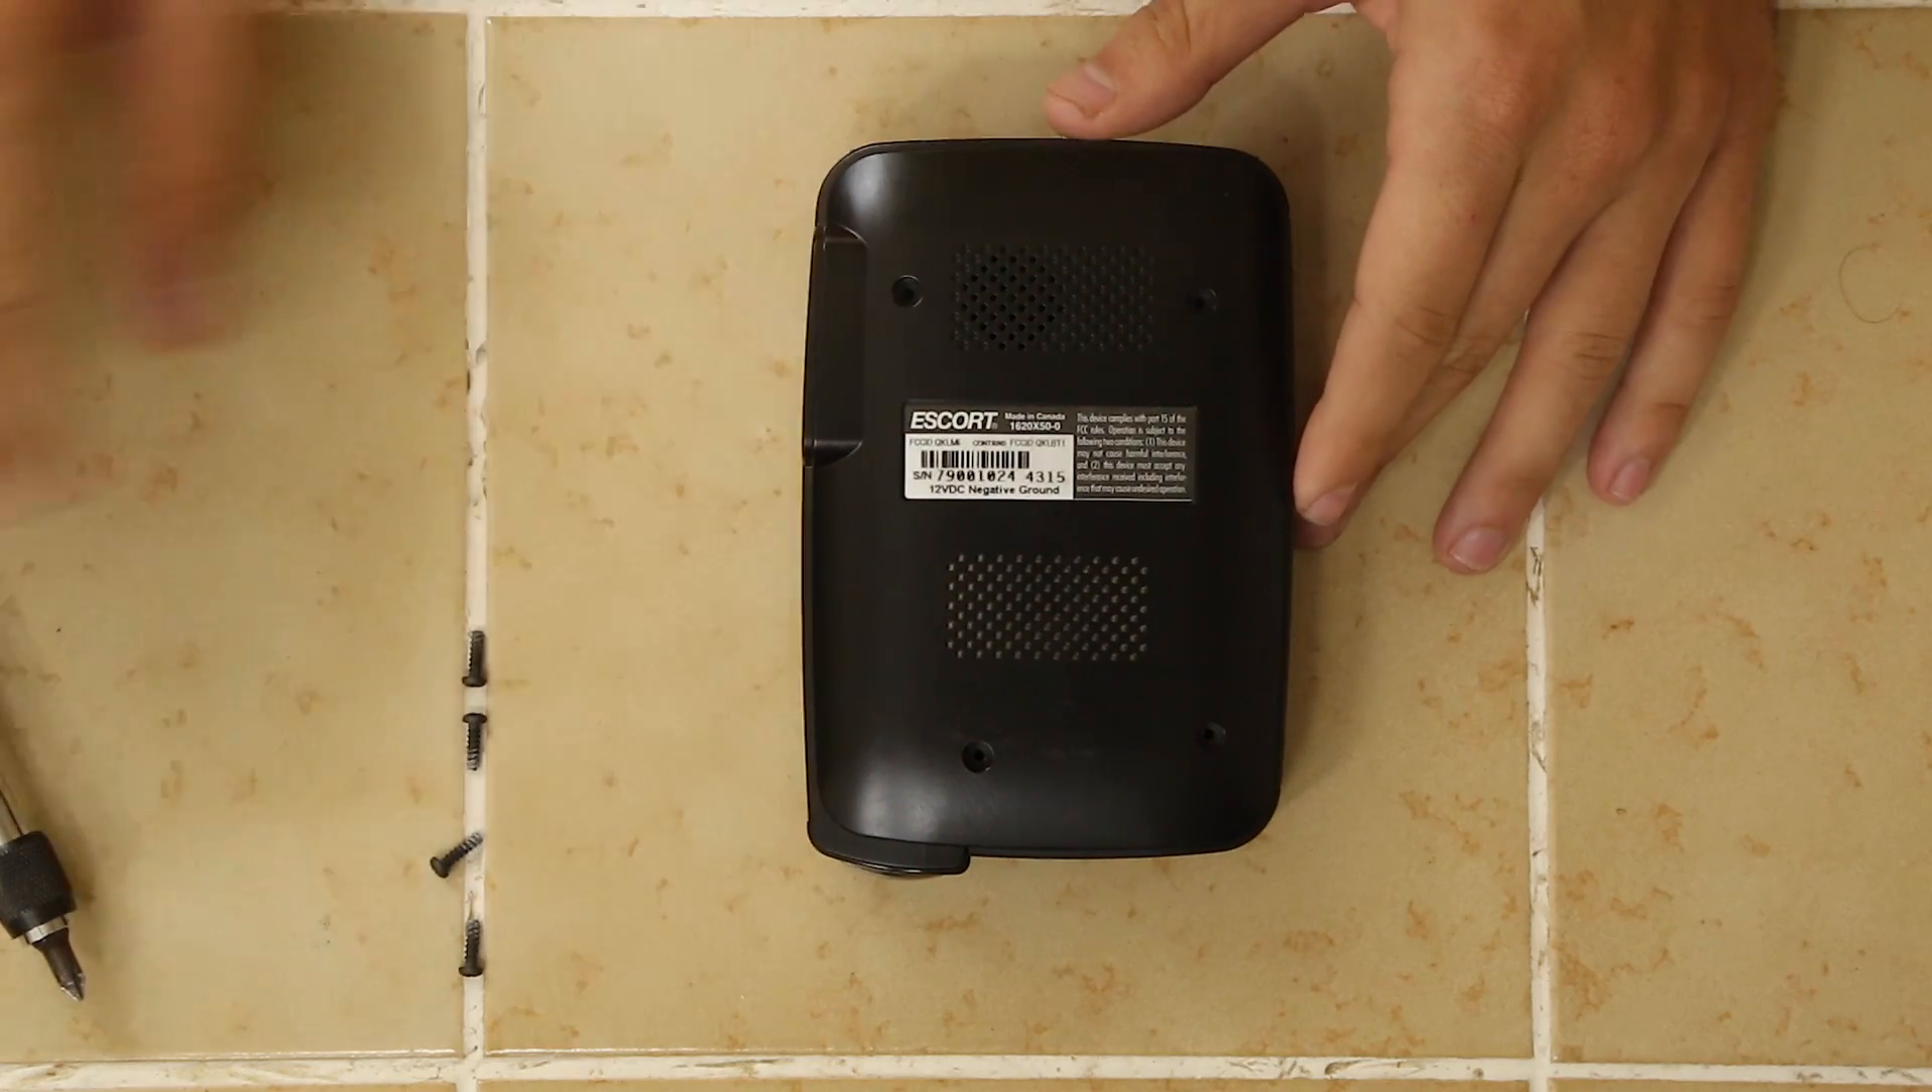So we've got the four screws removed.